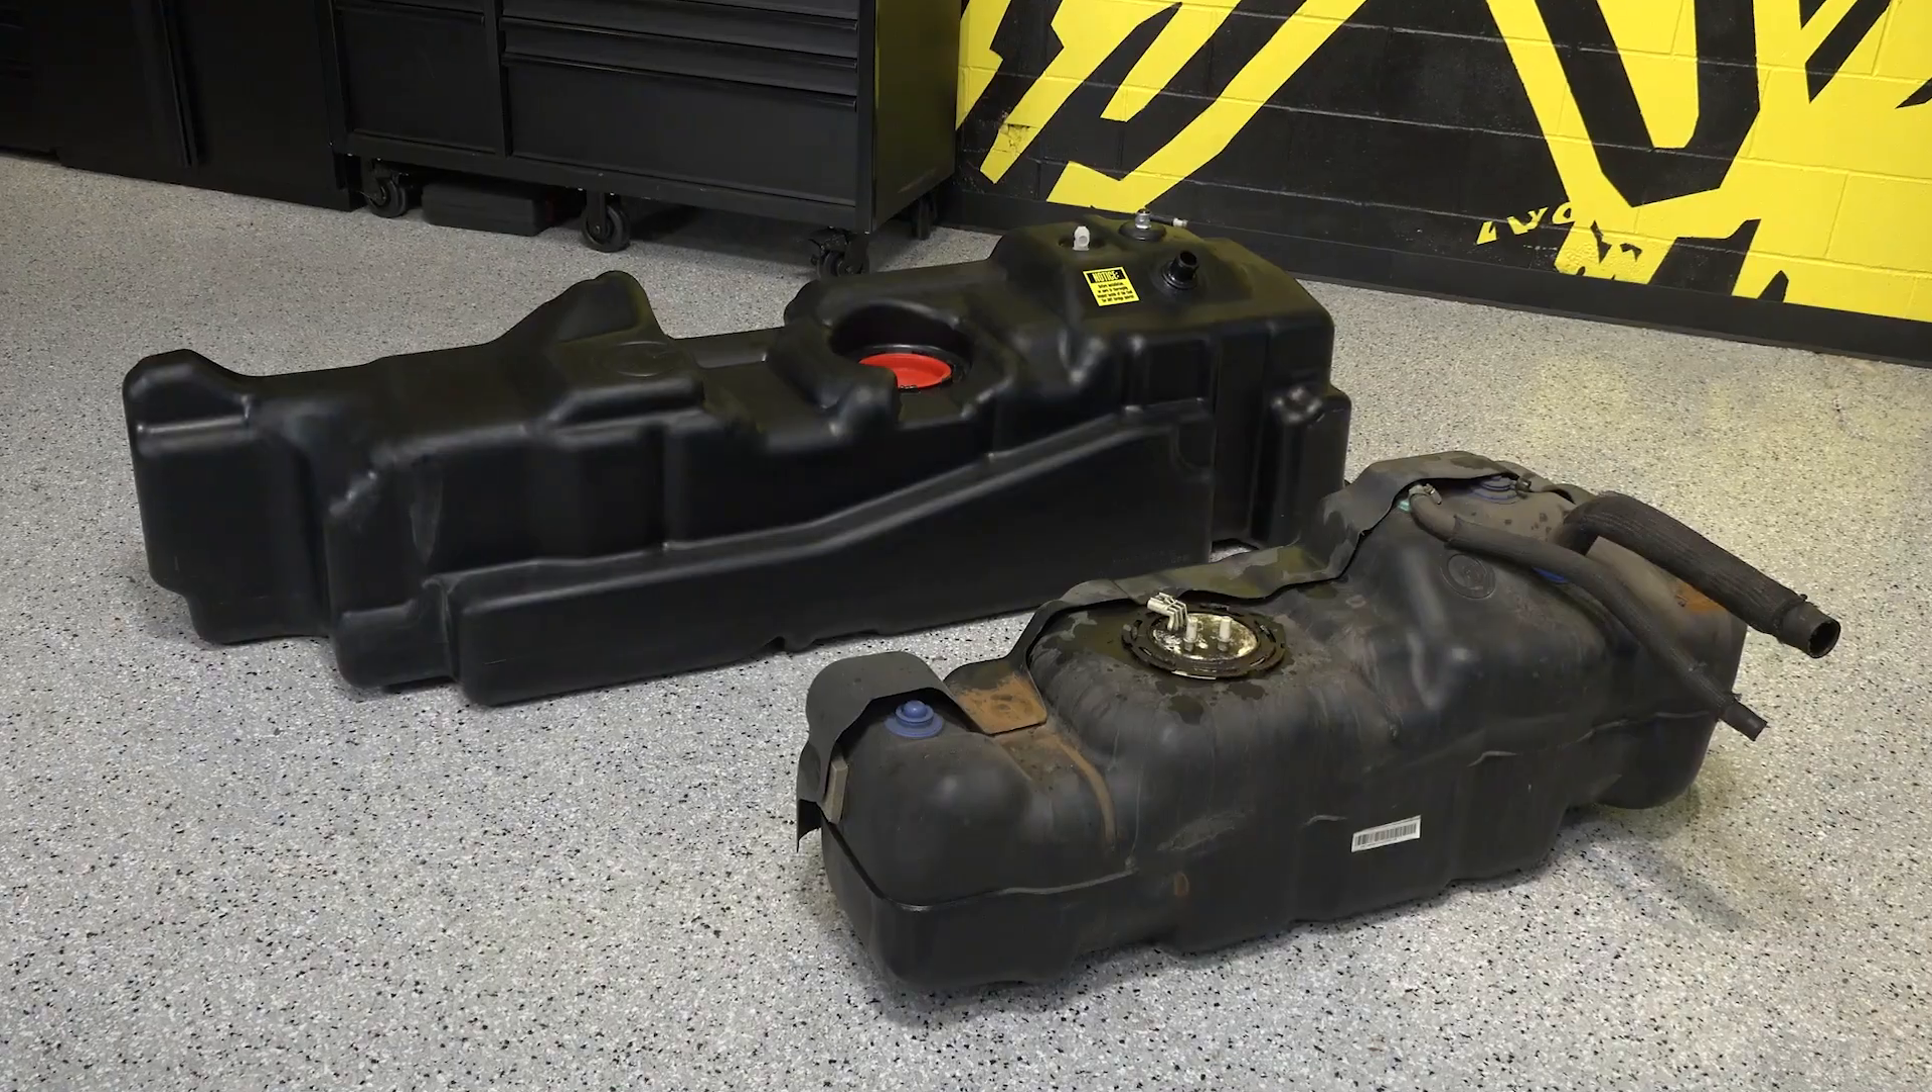Now that the stock tank's out of the truck, you can really see the difference in size.